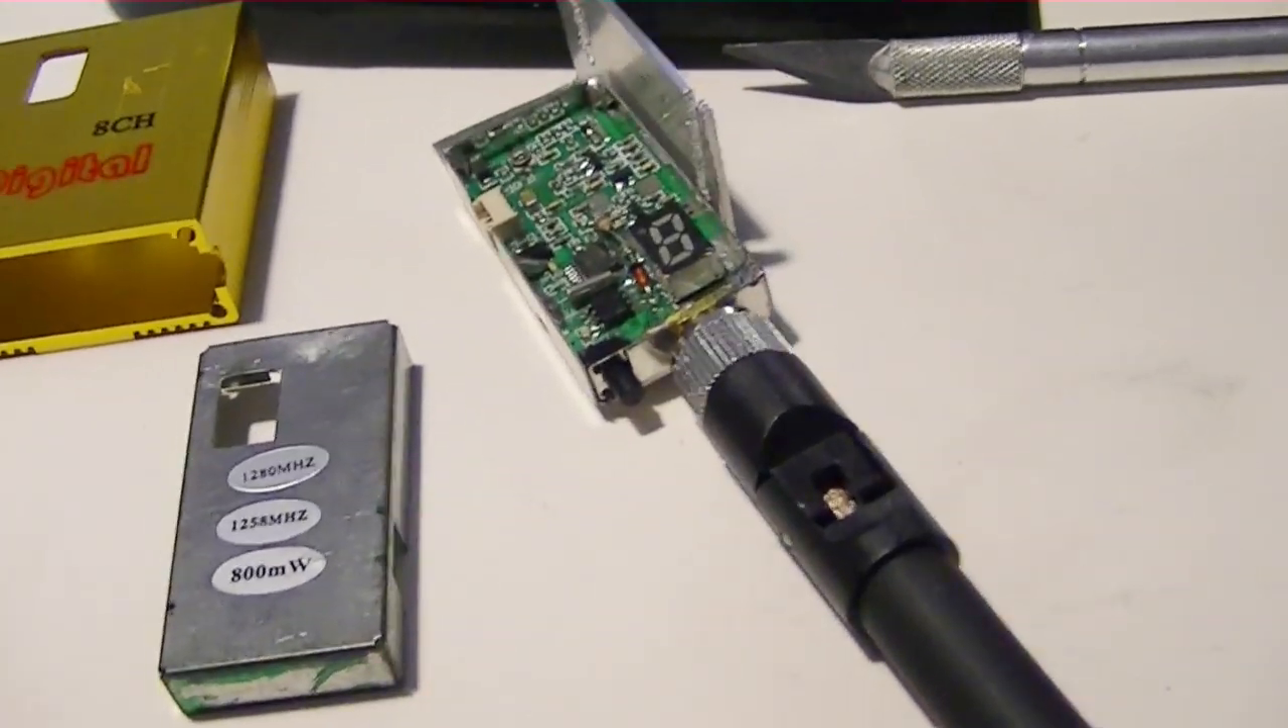I've also transferred the labels off this case here onto this case so I still maintain my frequency tags and my milliwatt tag.